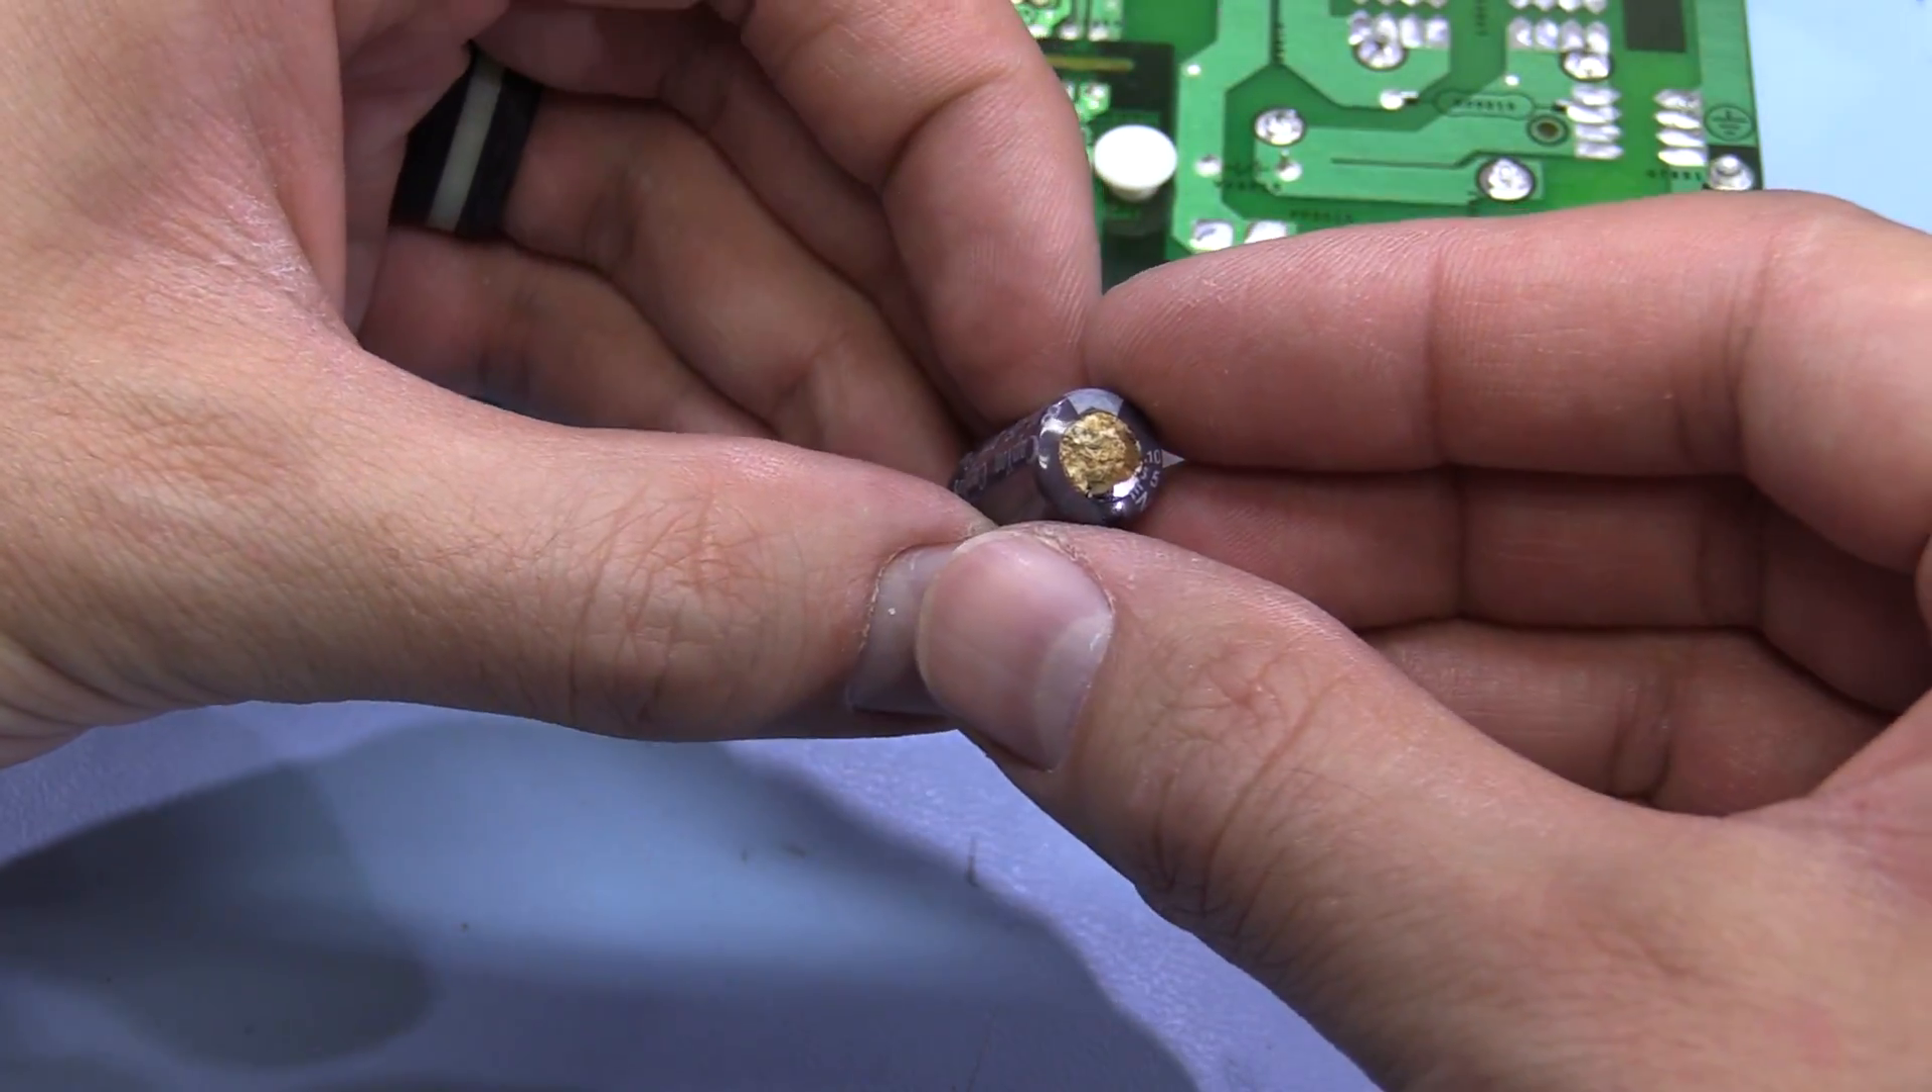So that's the capacitor out. That's pretty crusty on there.